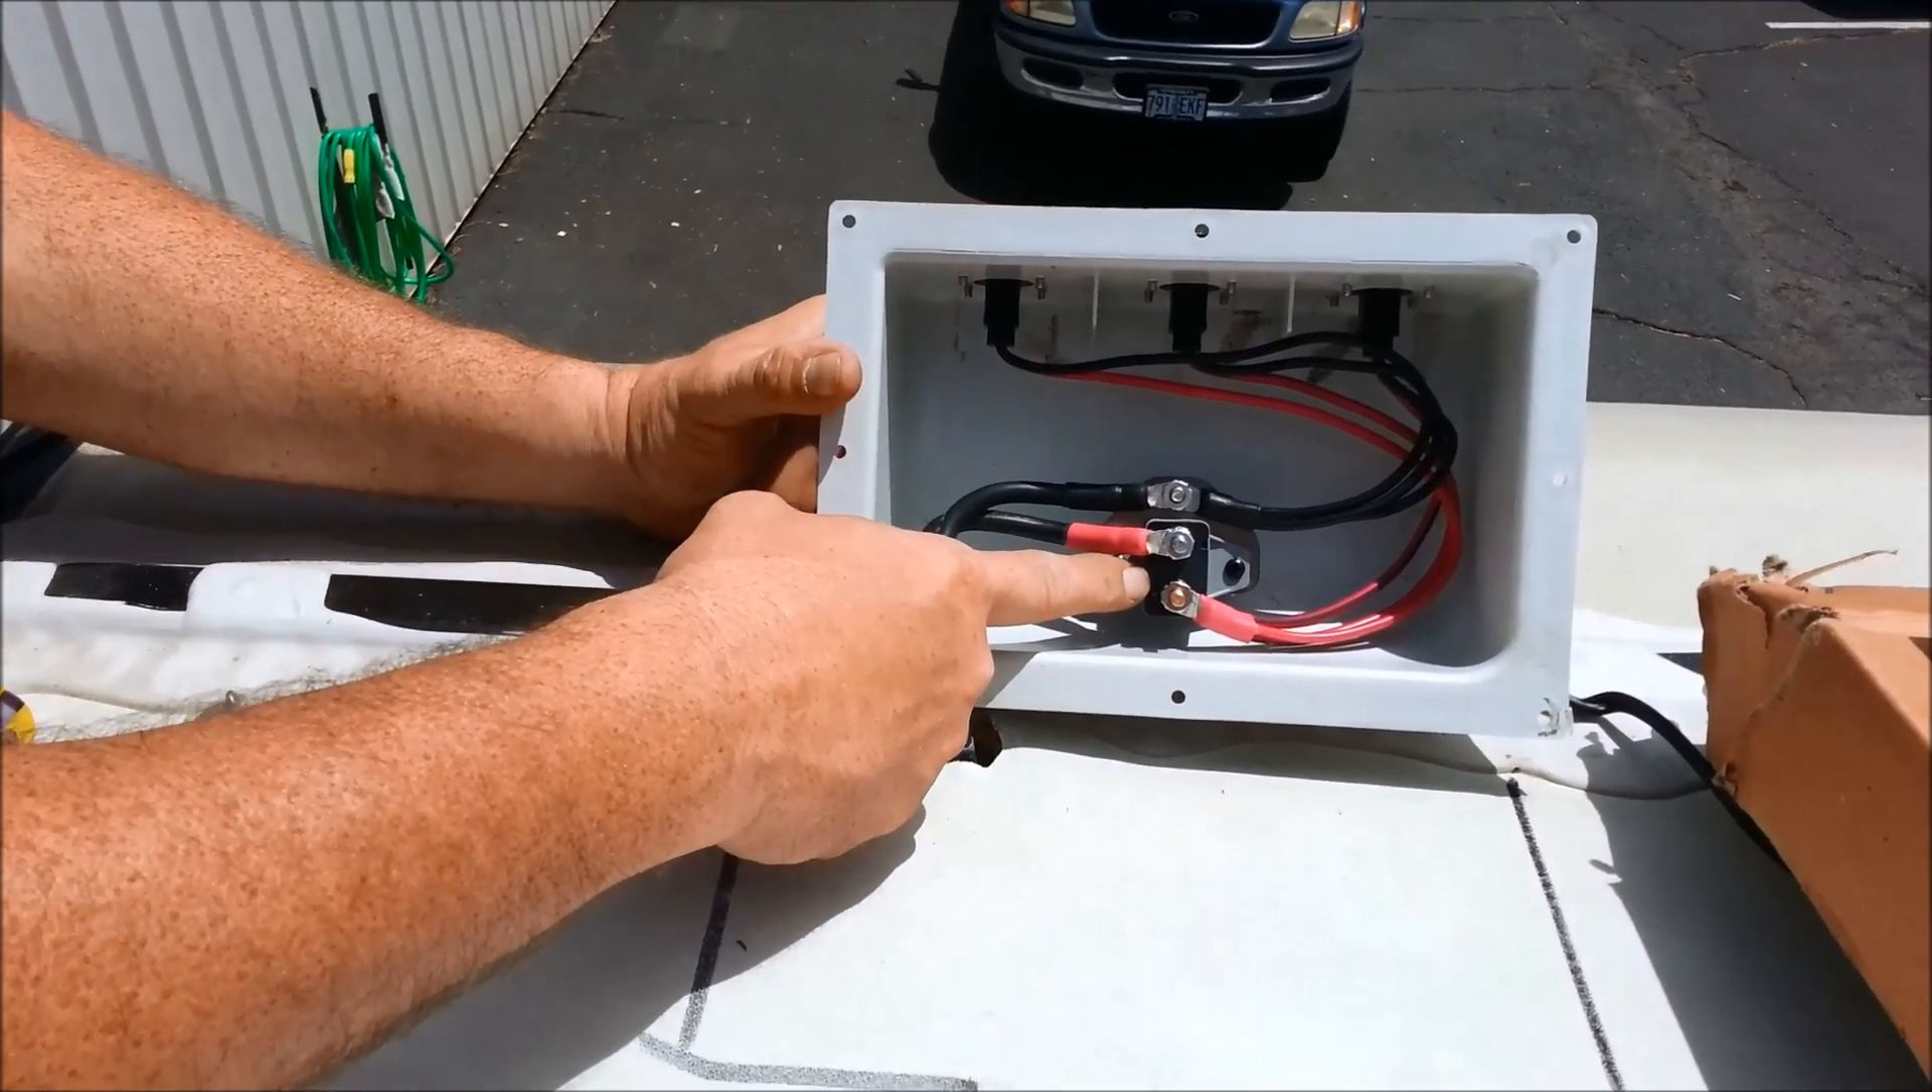Okay, so we've got our three port roof cap wired up. As you can see, we have a 30 amp self resetting breaker in here.